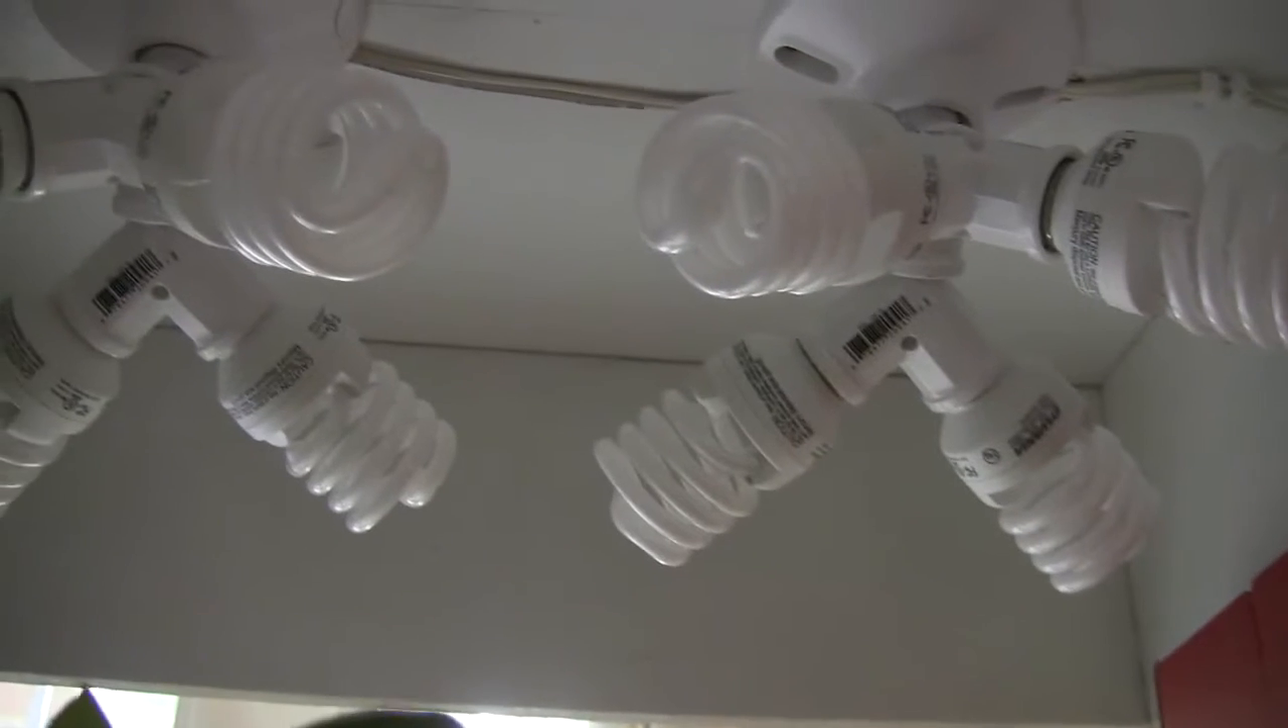All right, so the finished product here. I have everything mounted up. All the wiring's done. The bulbs are in place.